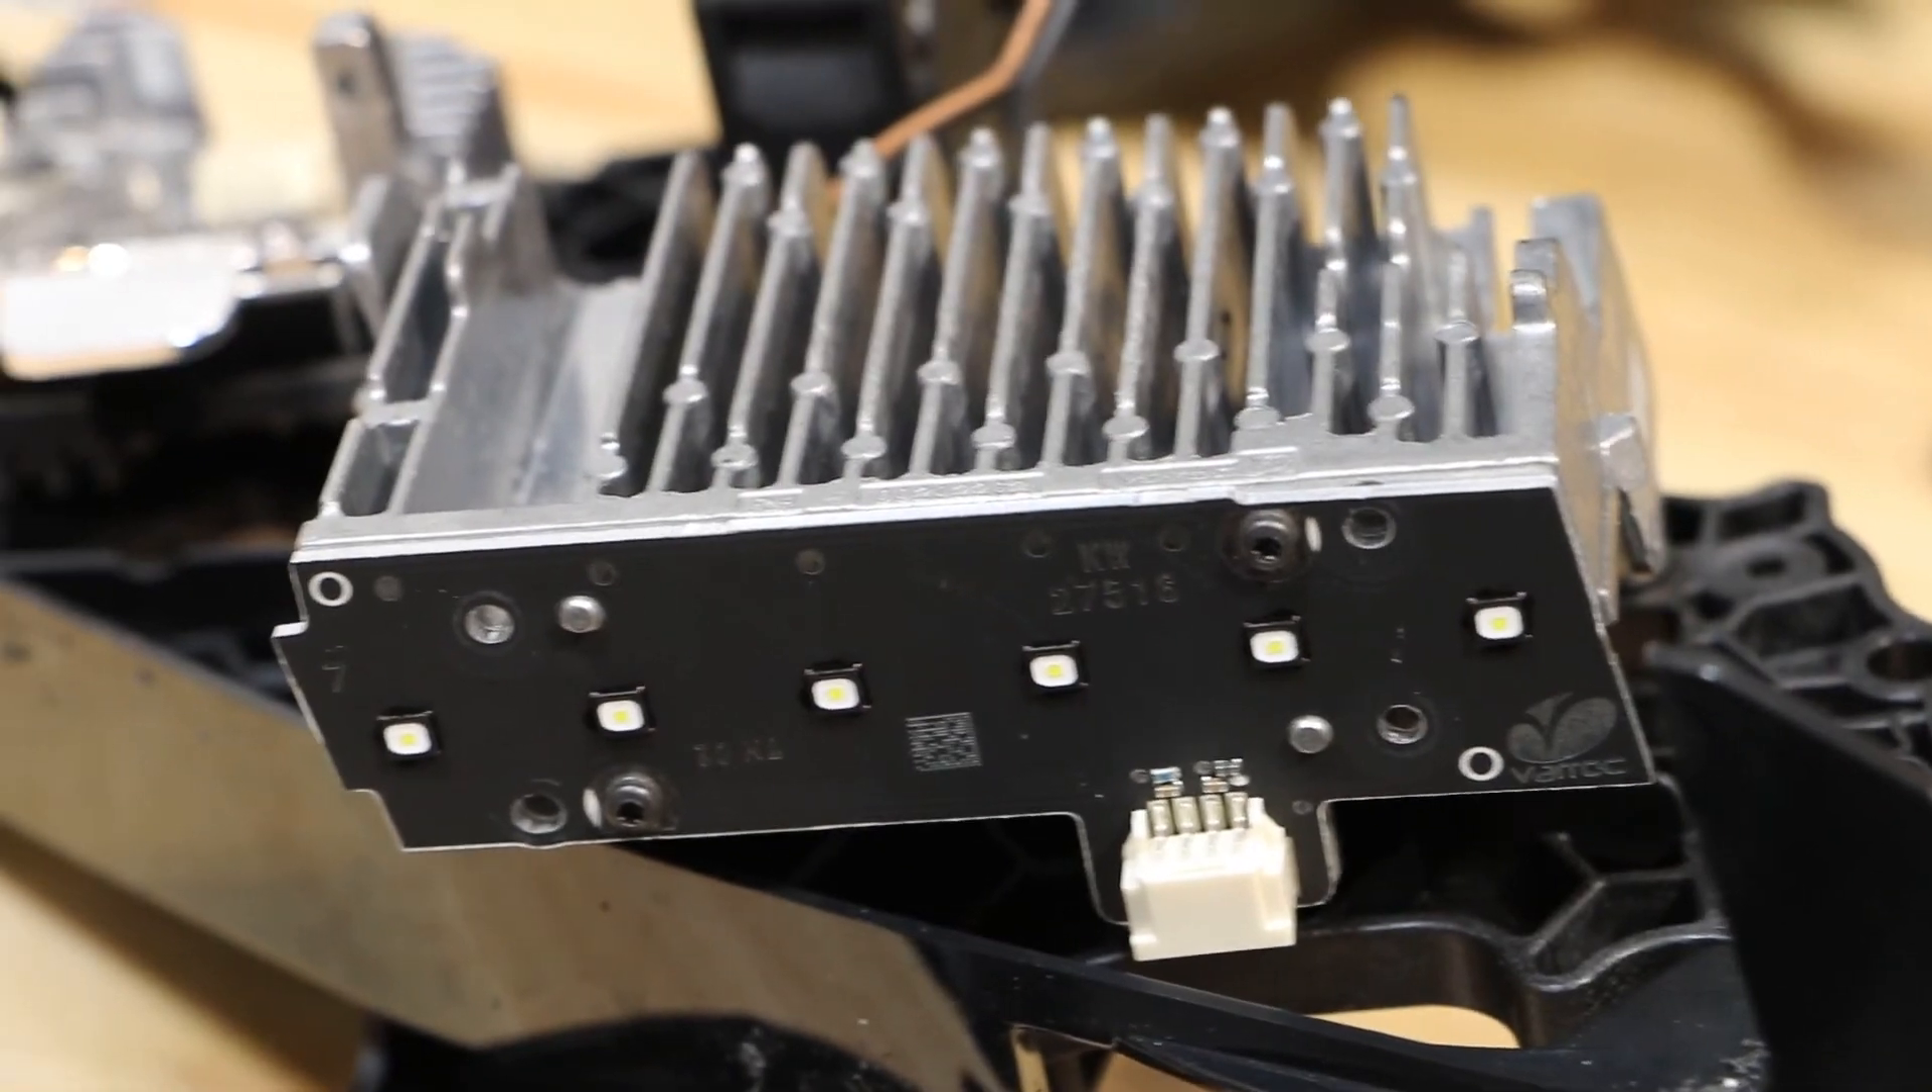I've disassembled the projectors and here are the LEDs inside.